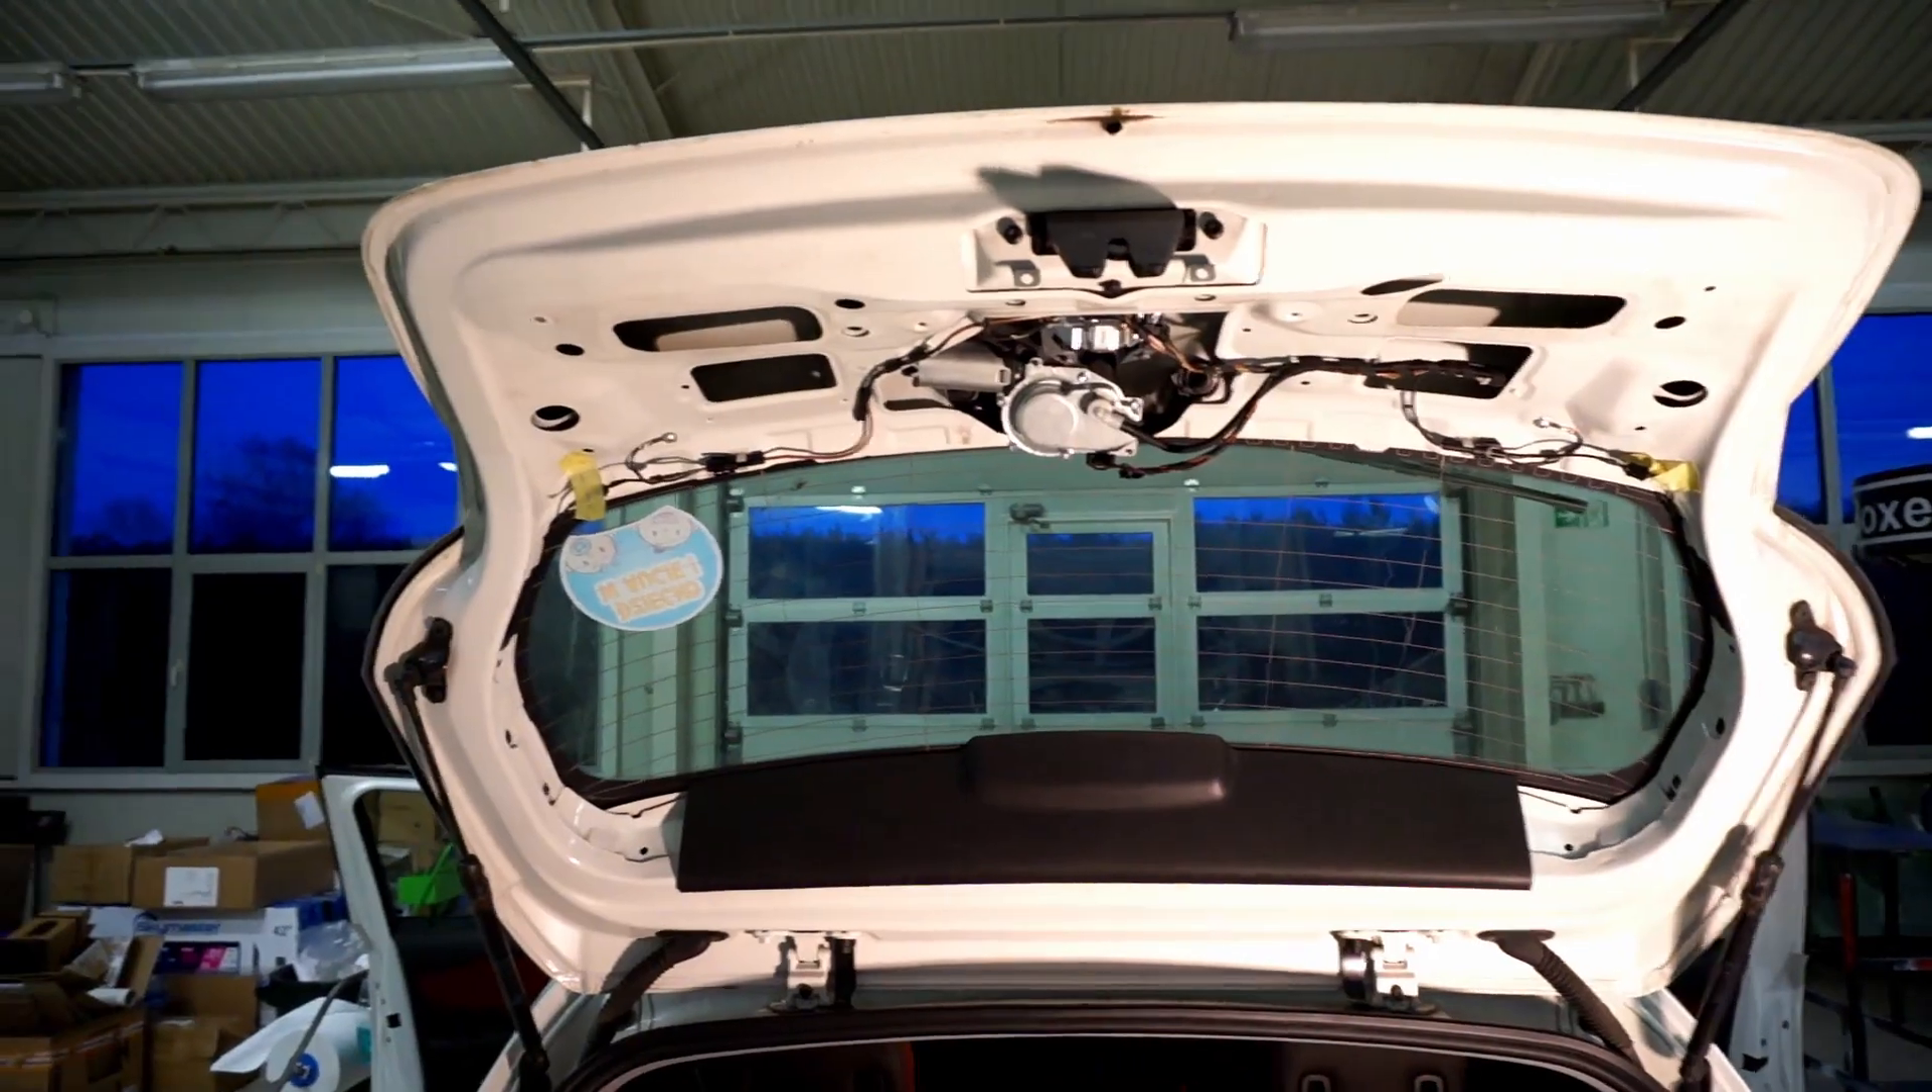Now I need to put back the trim and that's it.